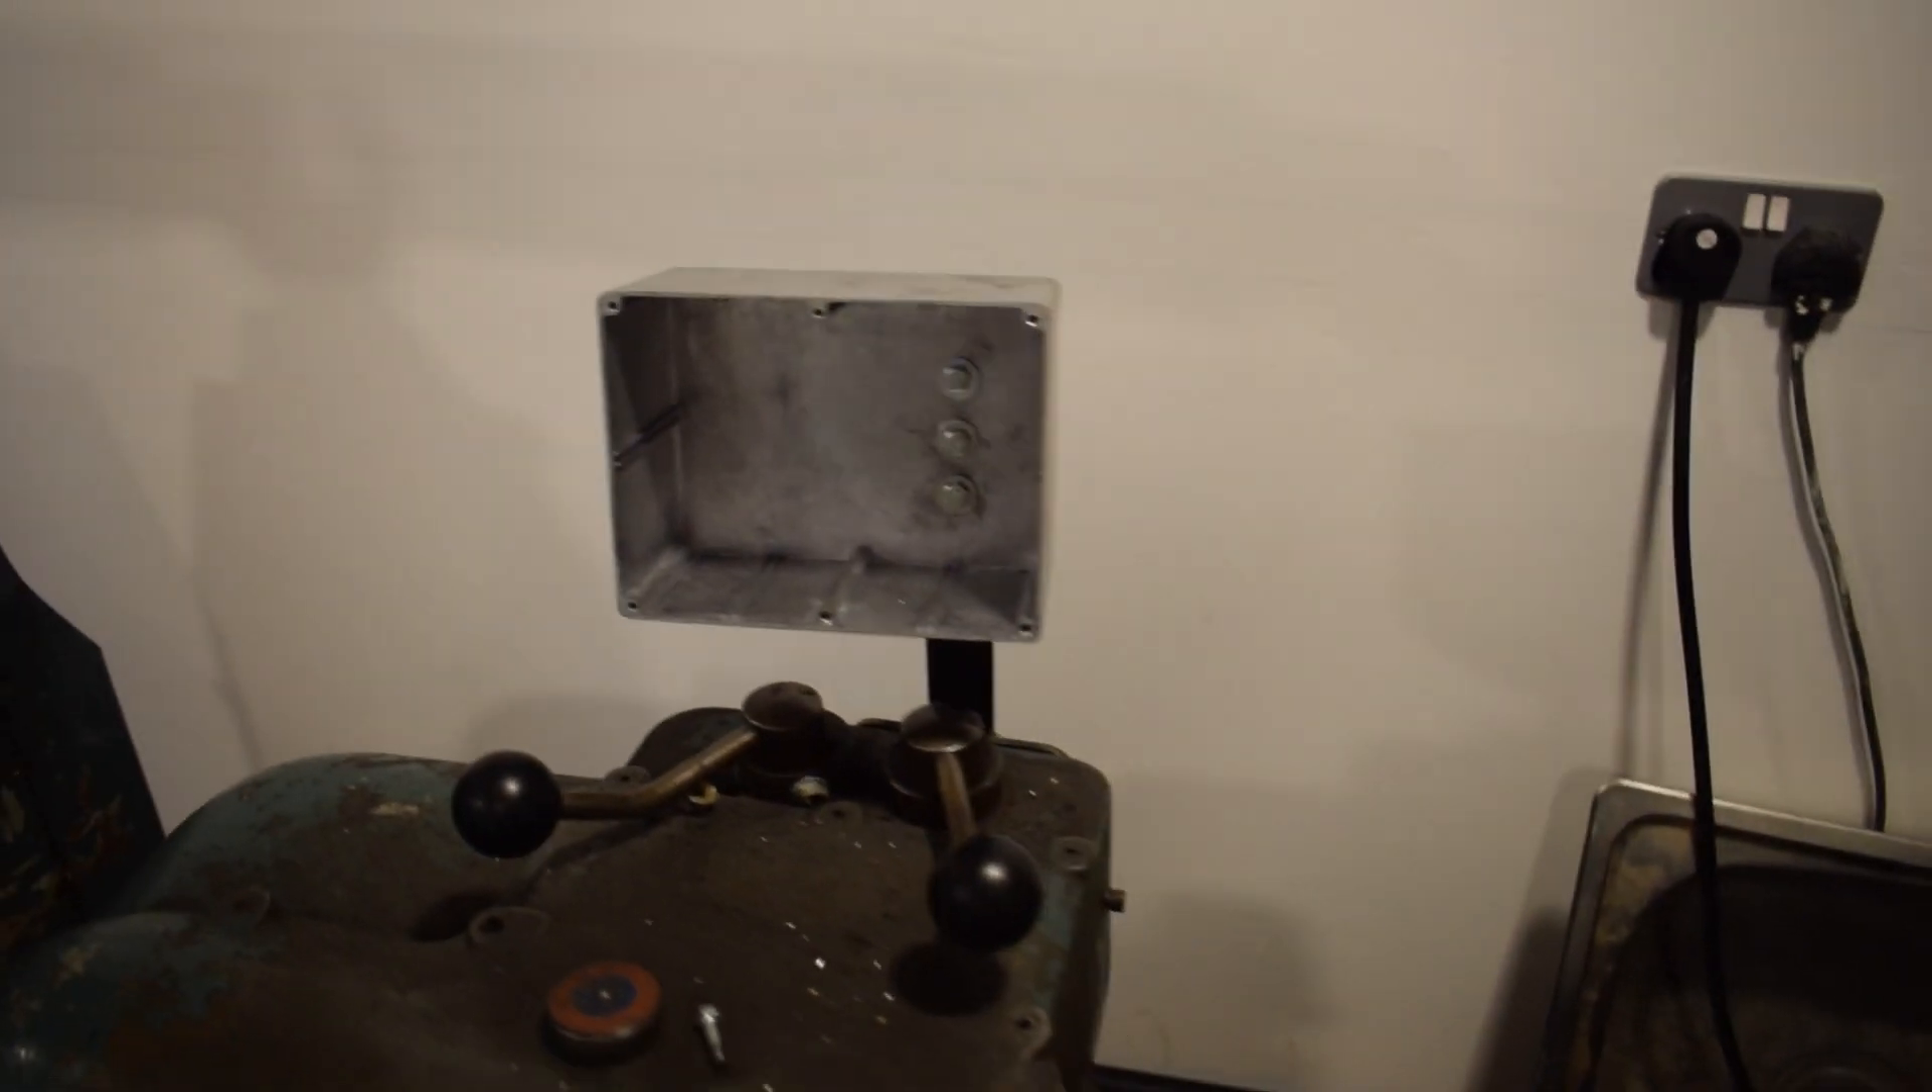So that's the box all mounted up now.